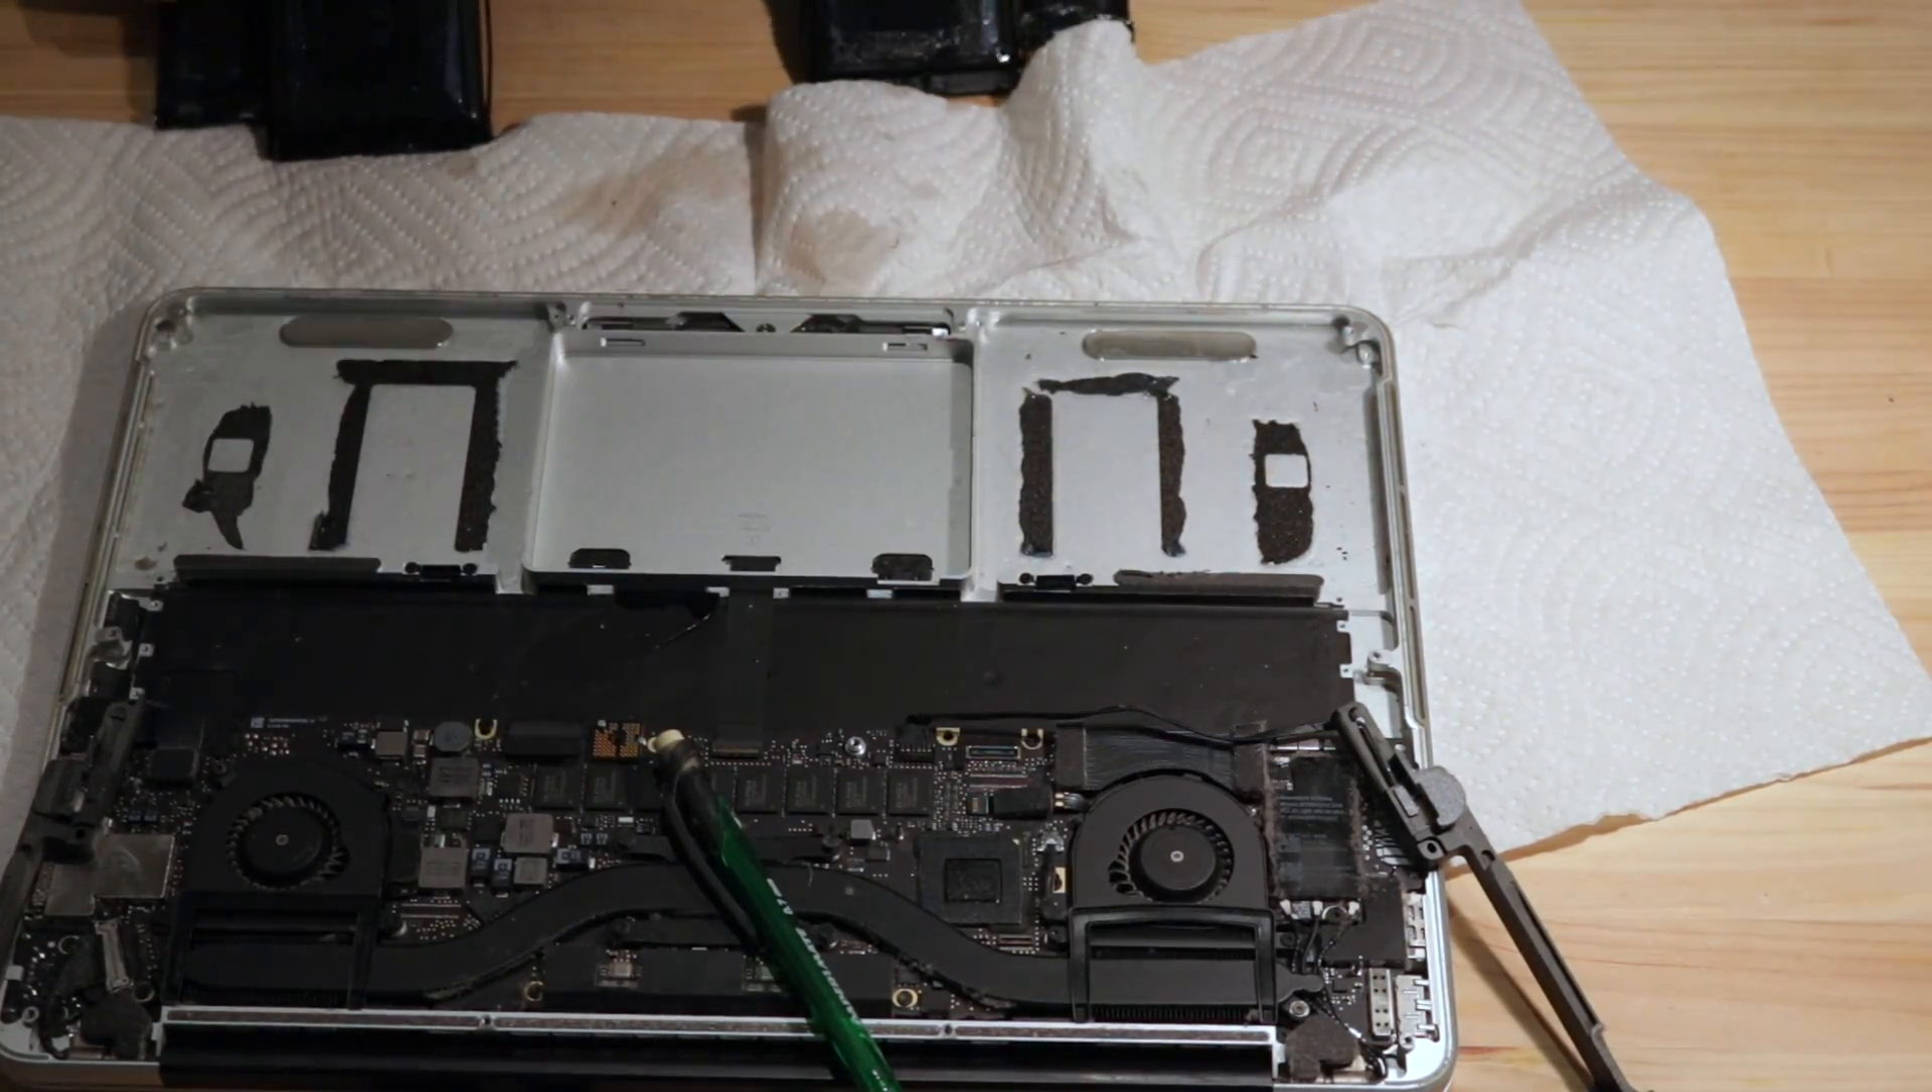But then bam, old battery has been removed.